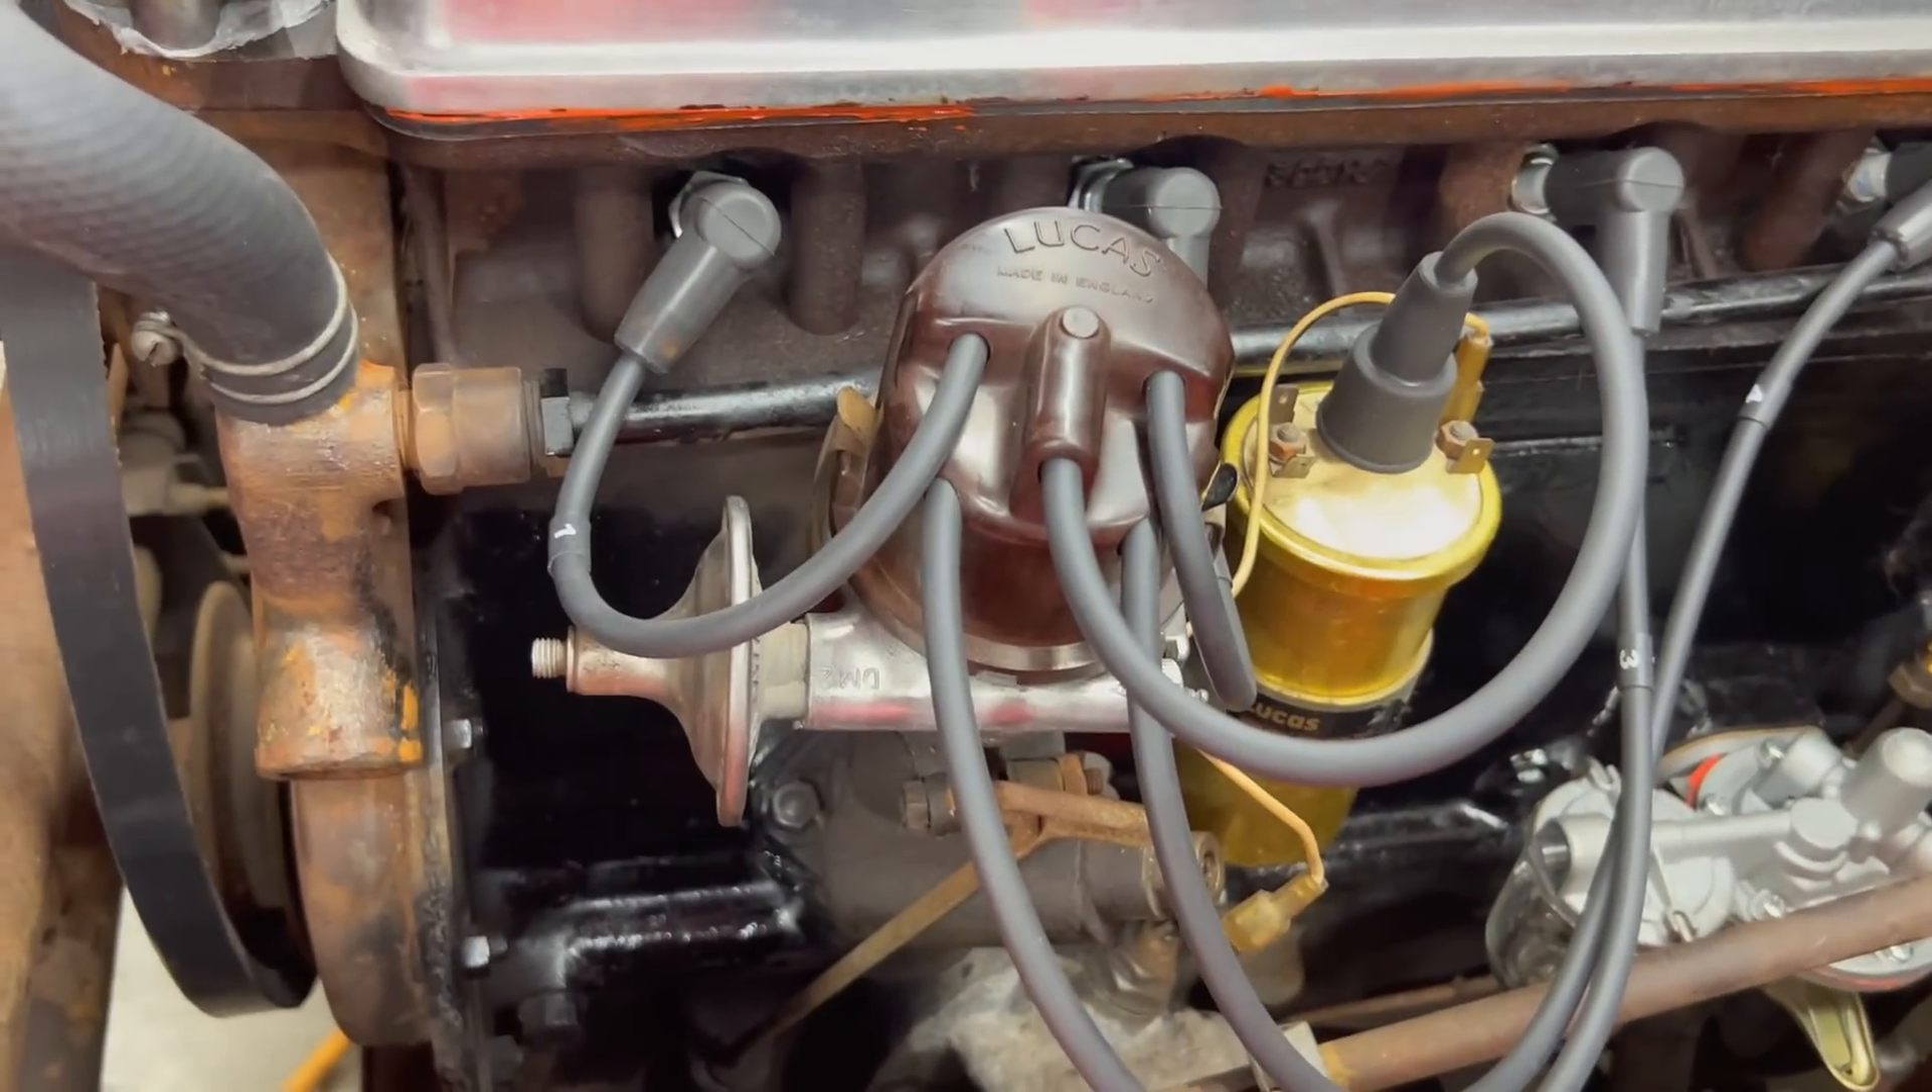All right, new plug wires are installed with the old Lucas cap.